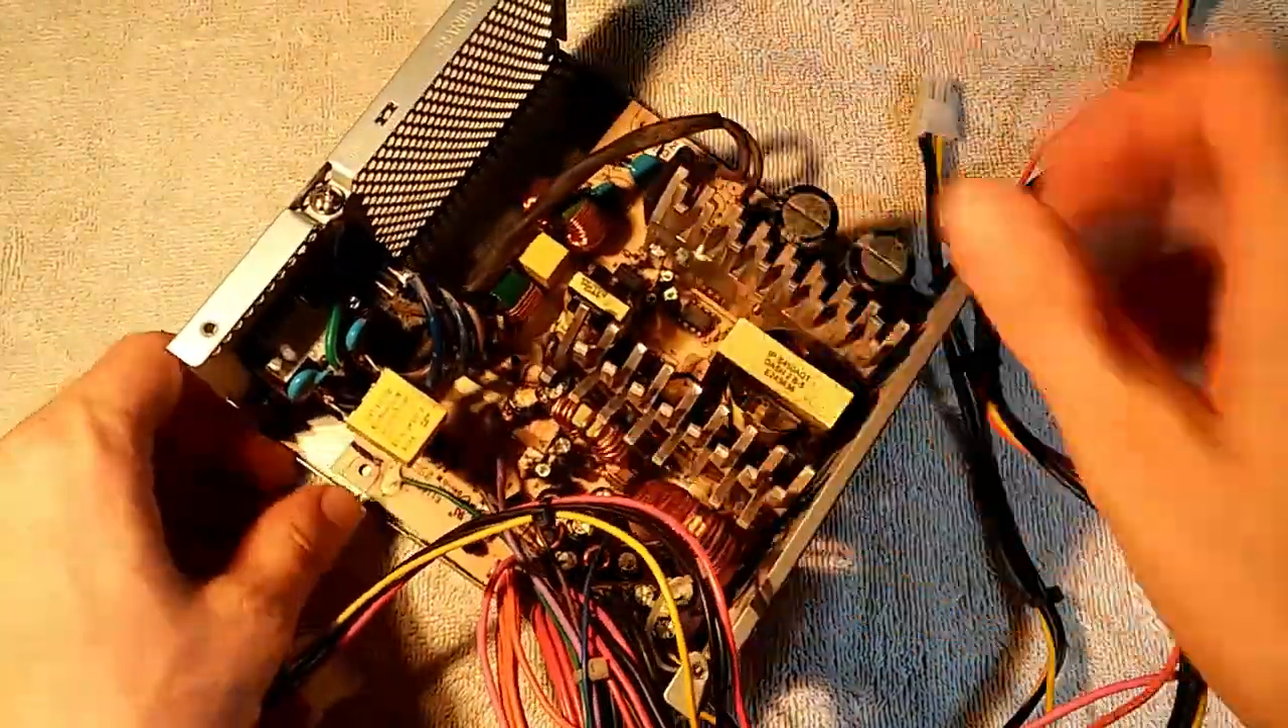We've put the board back into the power supply.